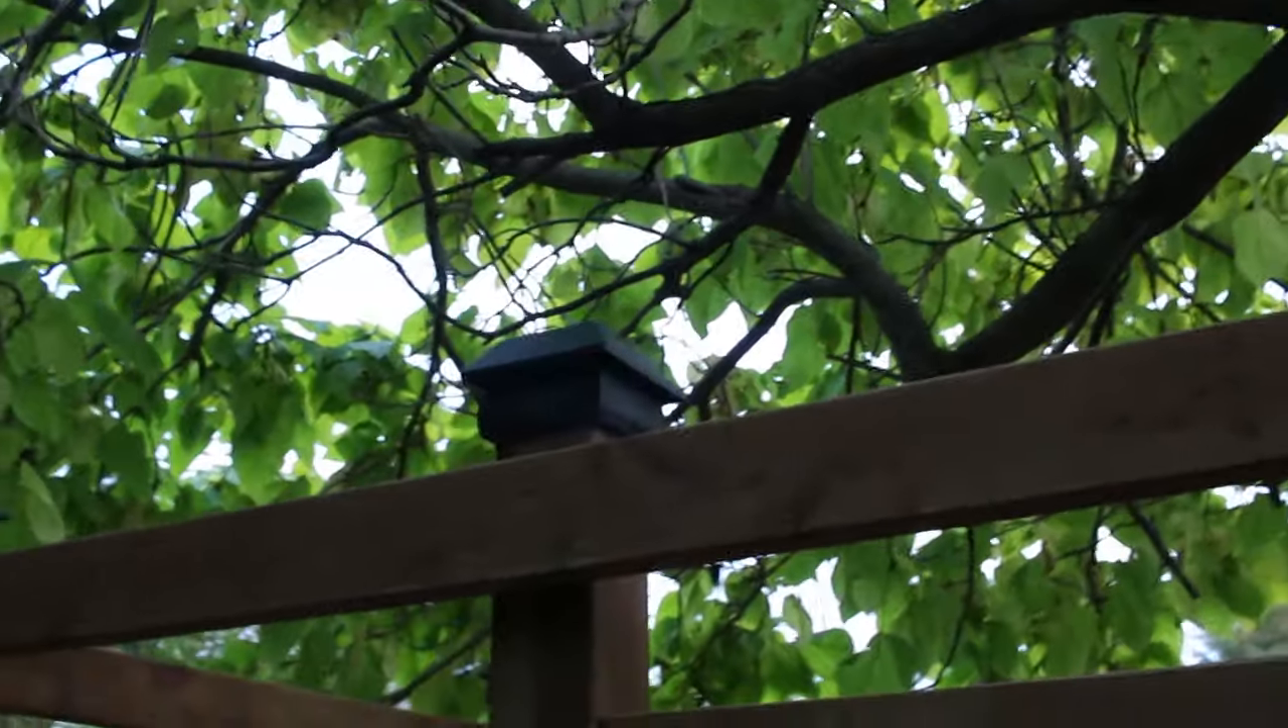And then we installed fence post caps to the top and this is important so that the water when it's raining won't fall right into your posts and start to rot away at the wood.